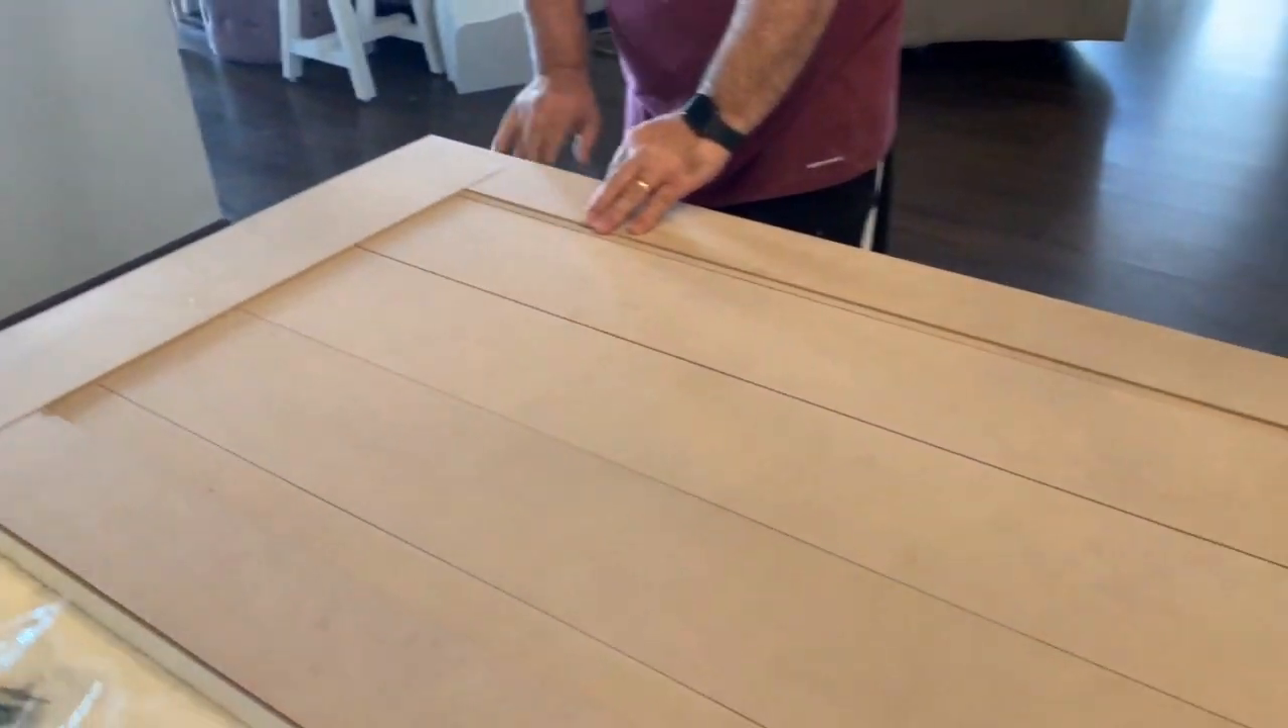Now you can see on purpose that we've left slight gaps in between each join, this is to give that shiplap look.